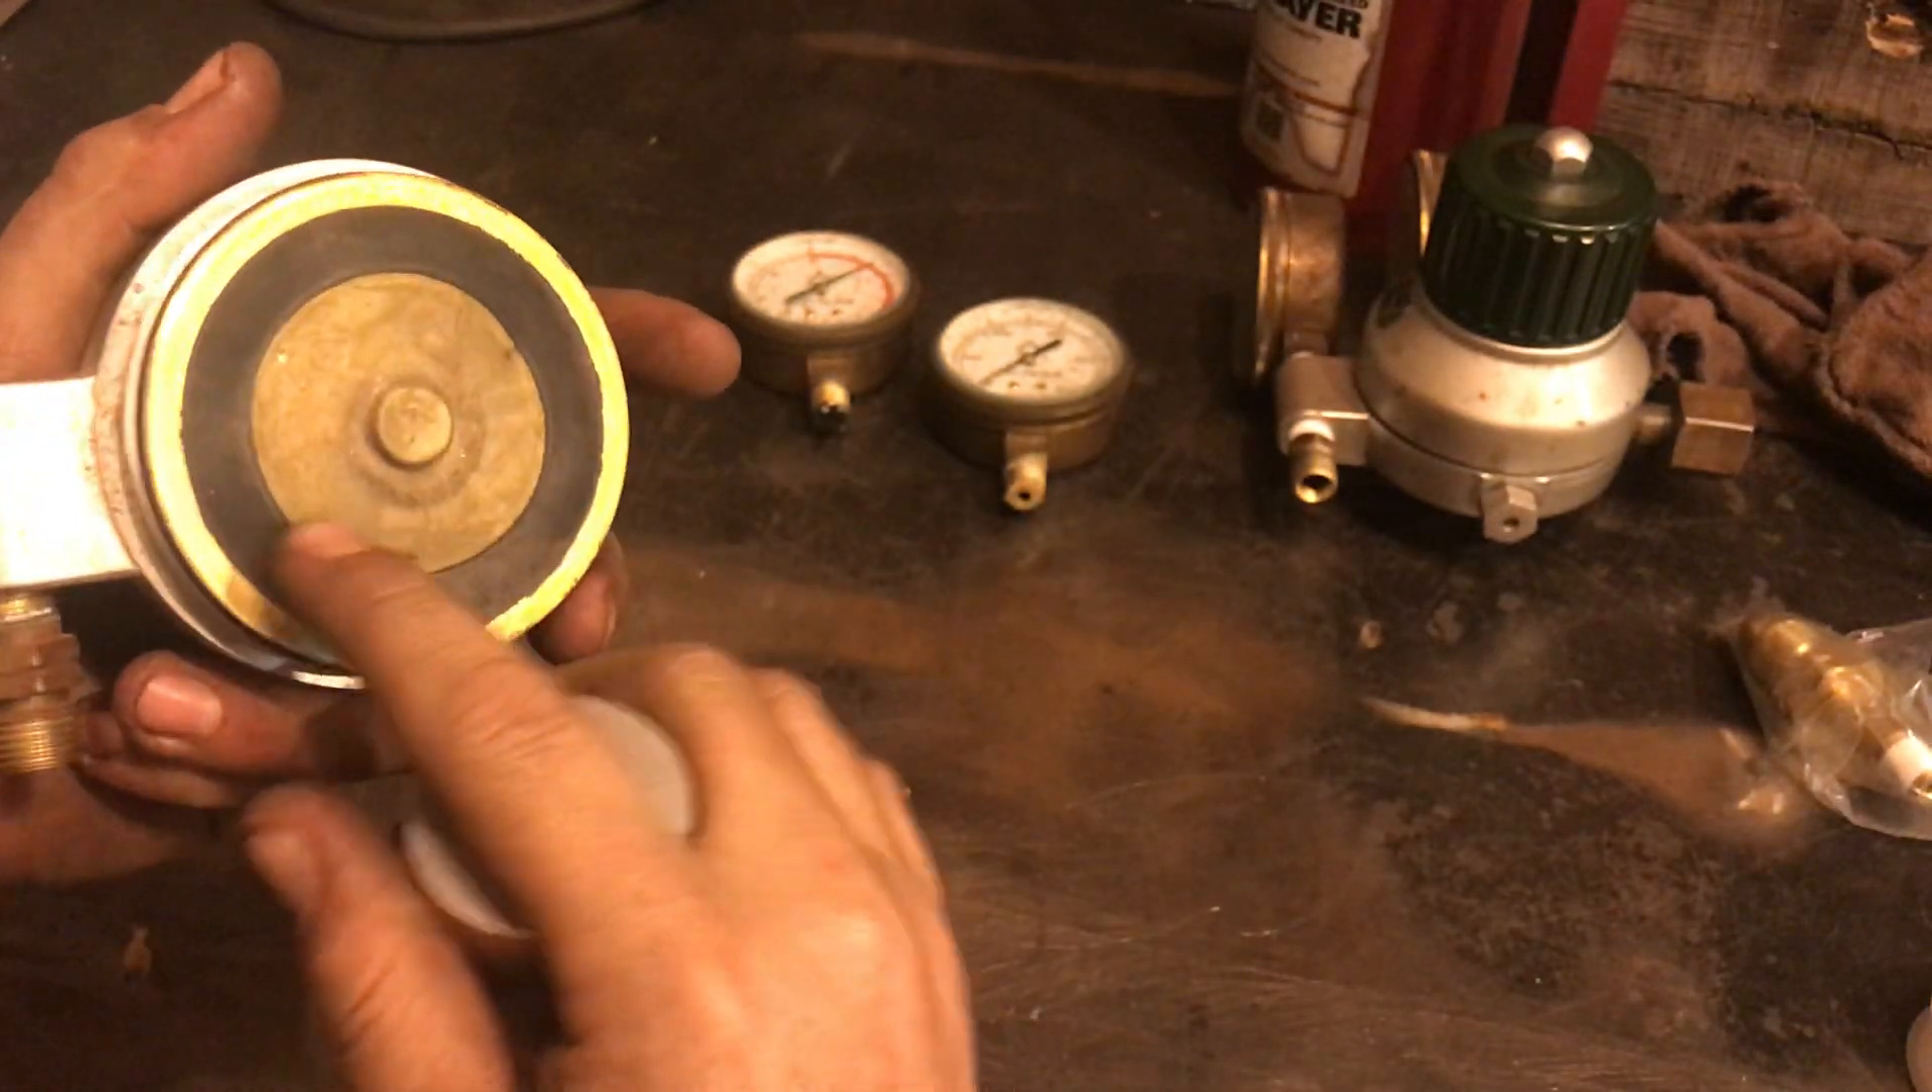I haven't pulled the diaphragm off yet.